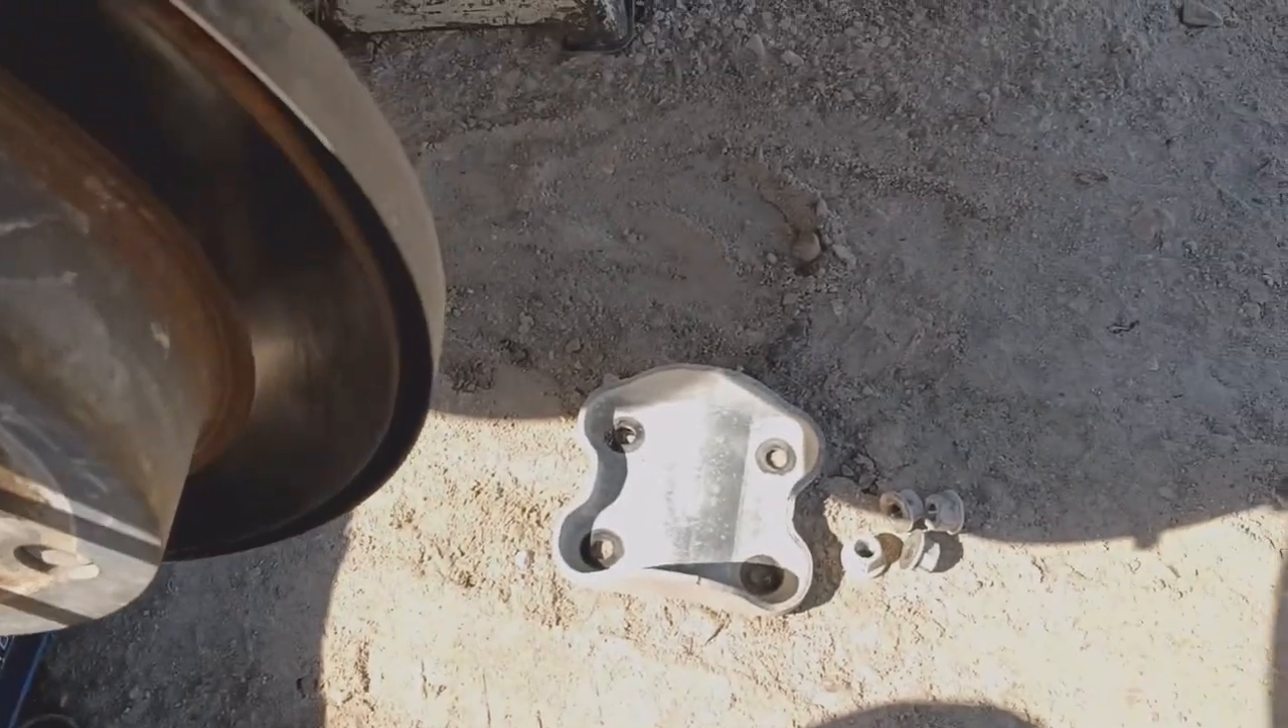I went ahead and removed the bolts already.